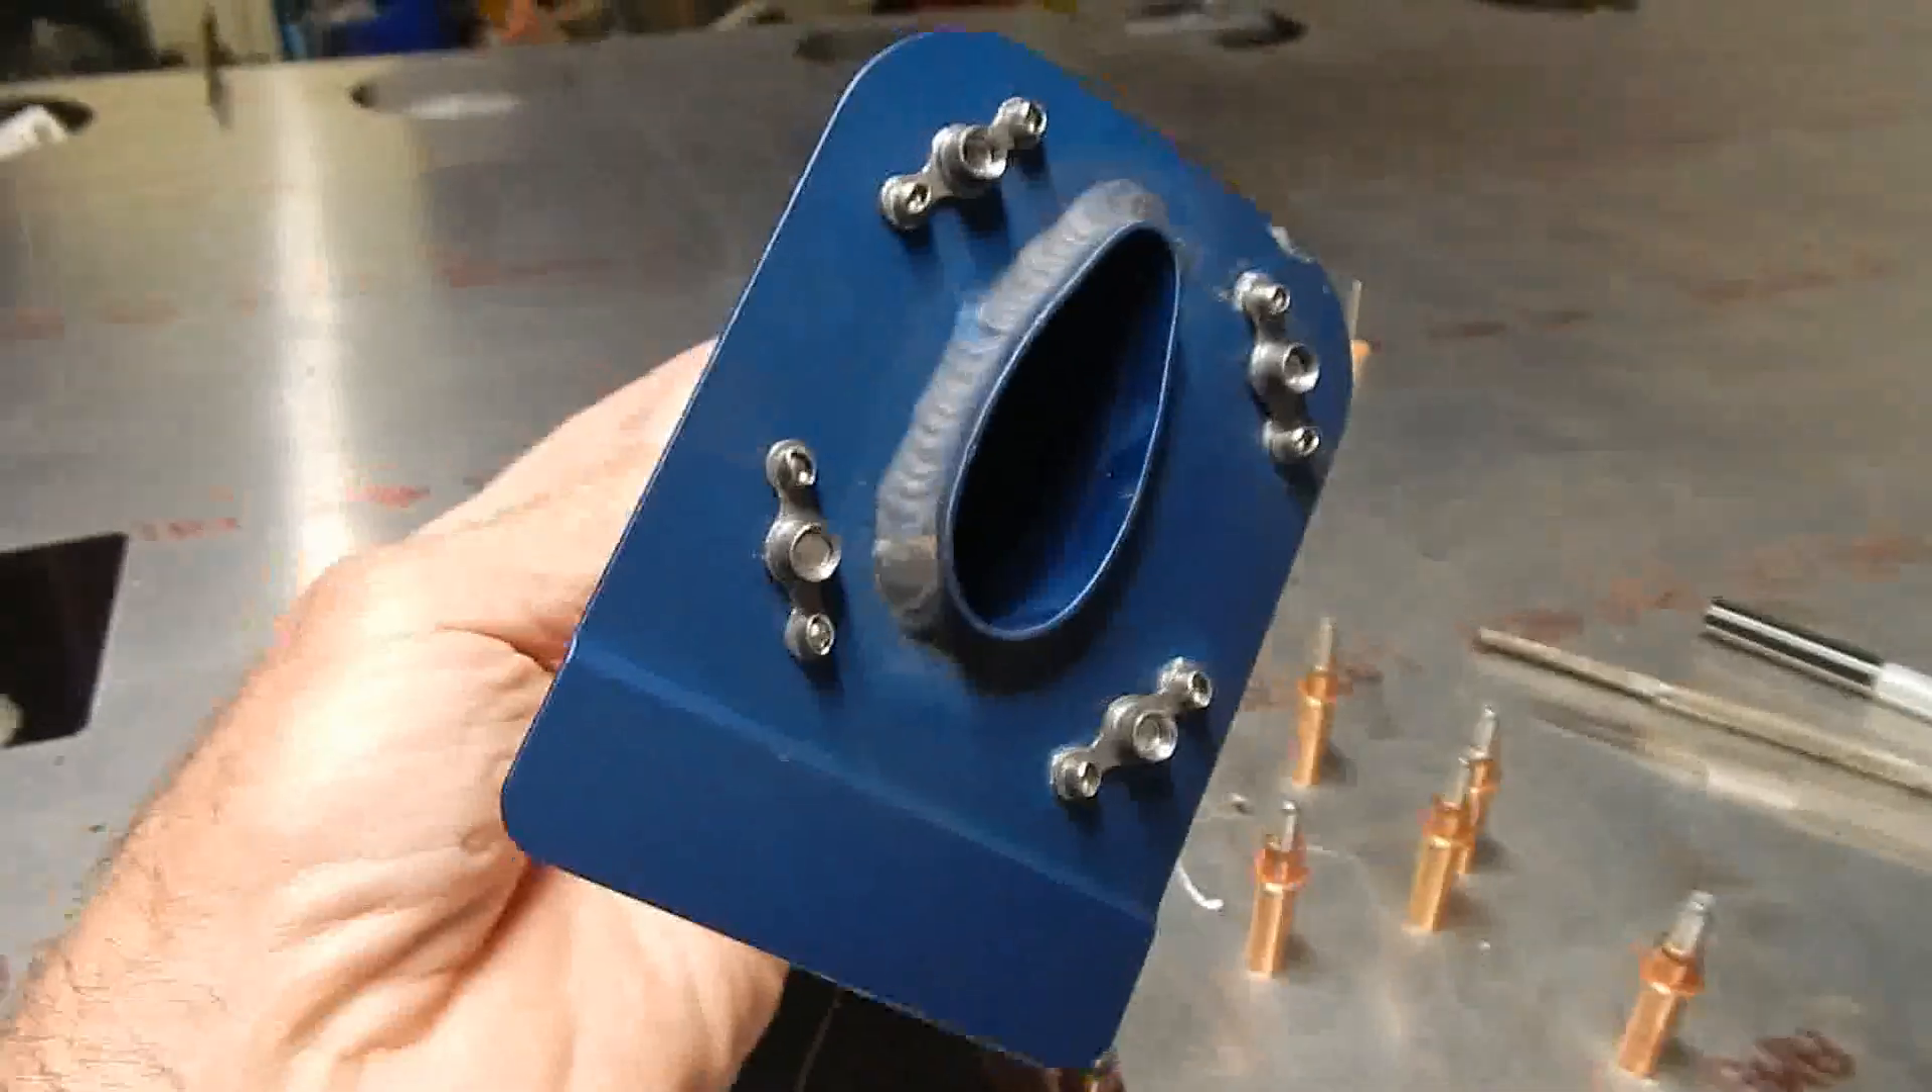I've got the, uh, stainless steel flush rivets in and the nut plates are riveted on, uh, to the base of this mast.